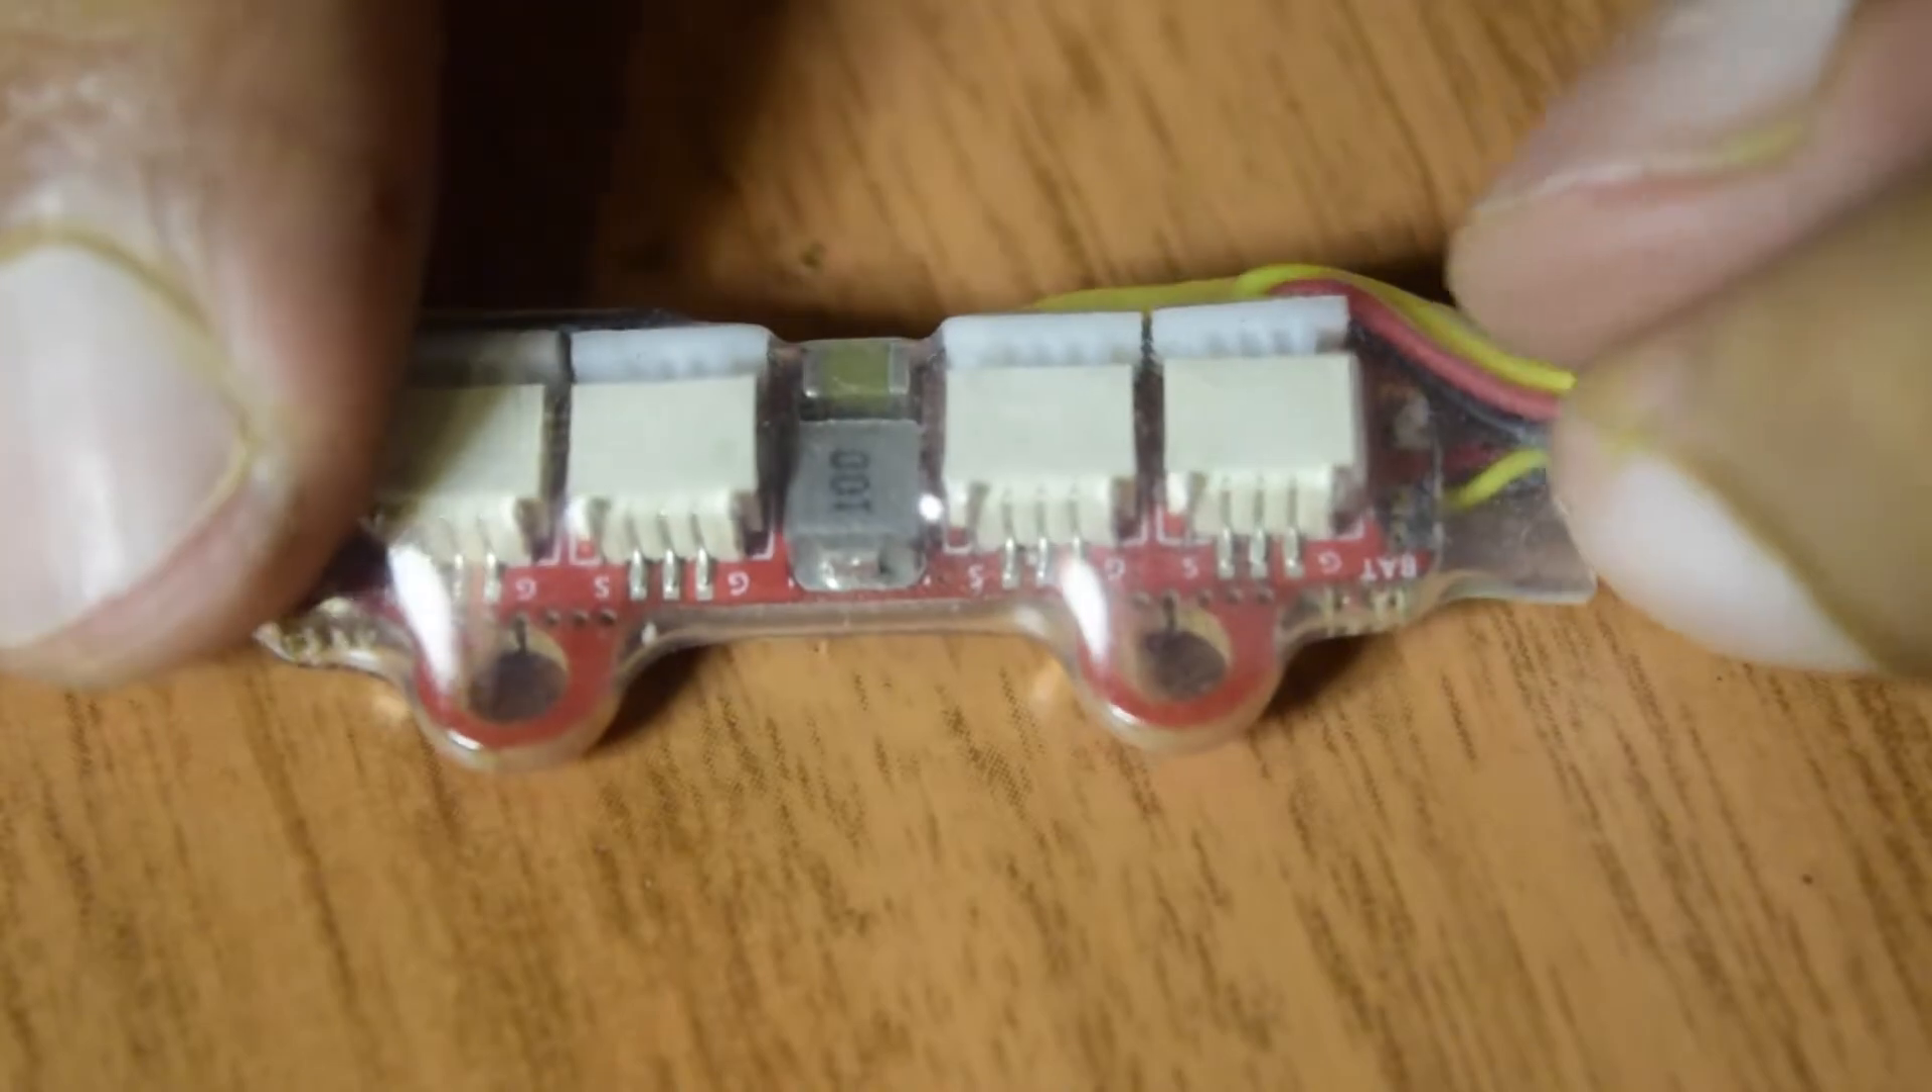So as you can see guys here I have properly shrinked in the shrinking cover which has properly laminated this LED driver here.